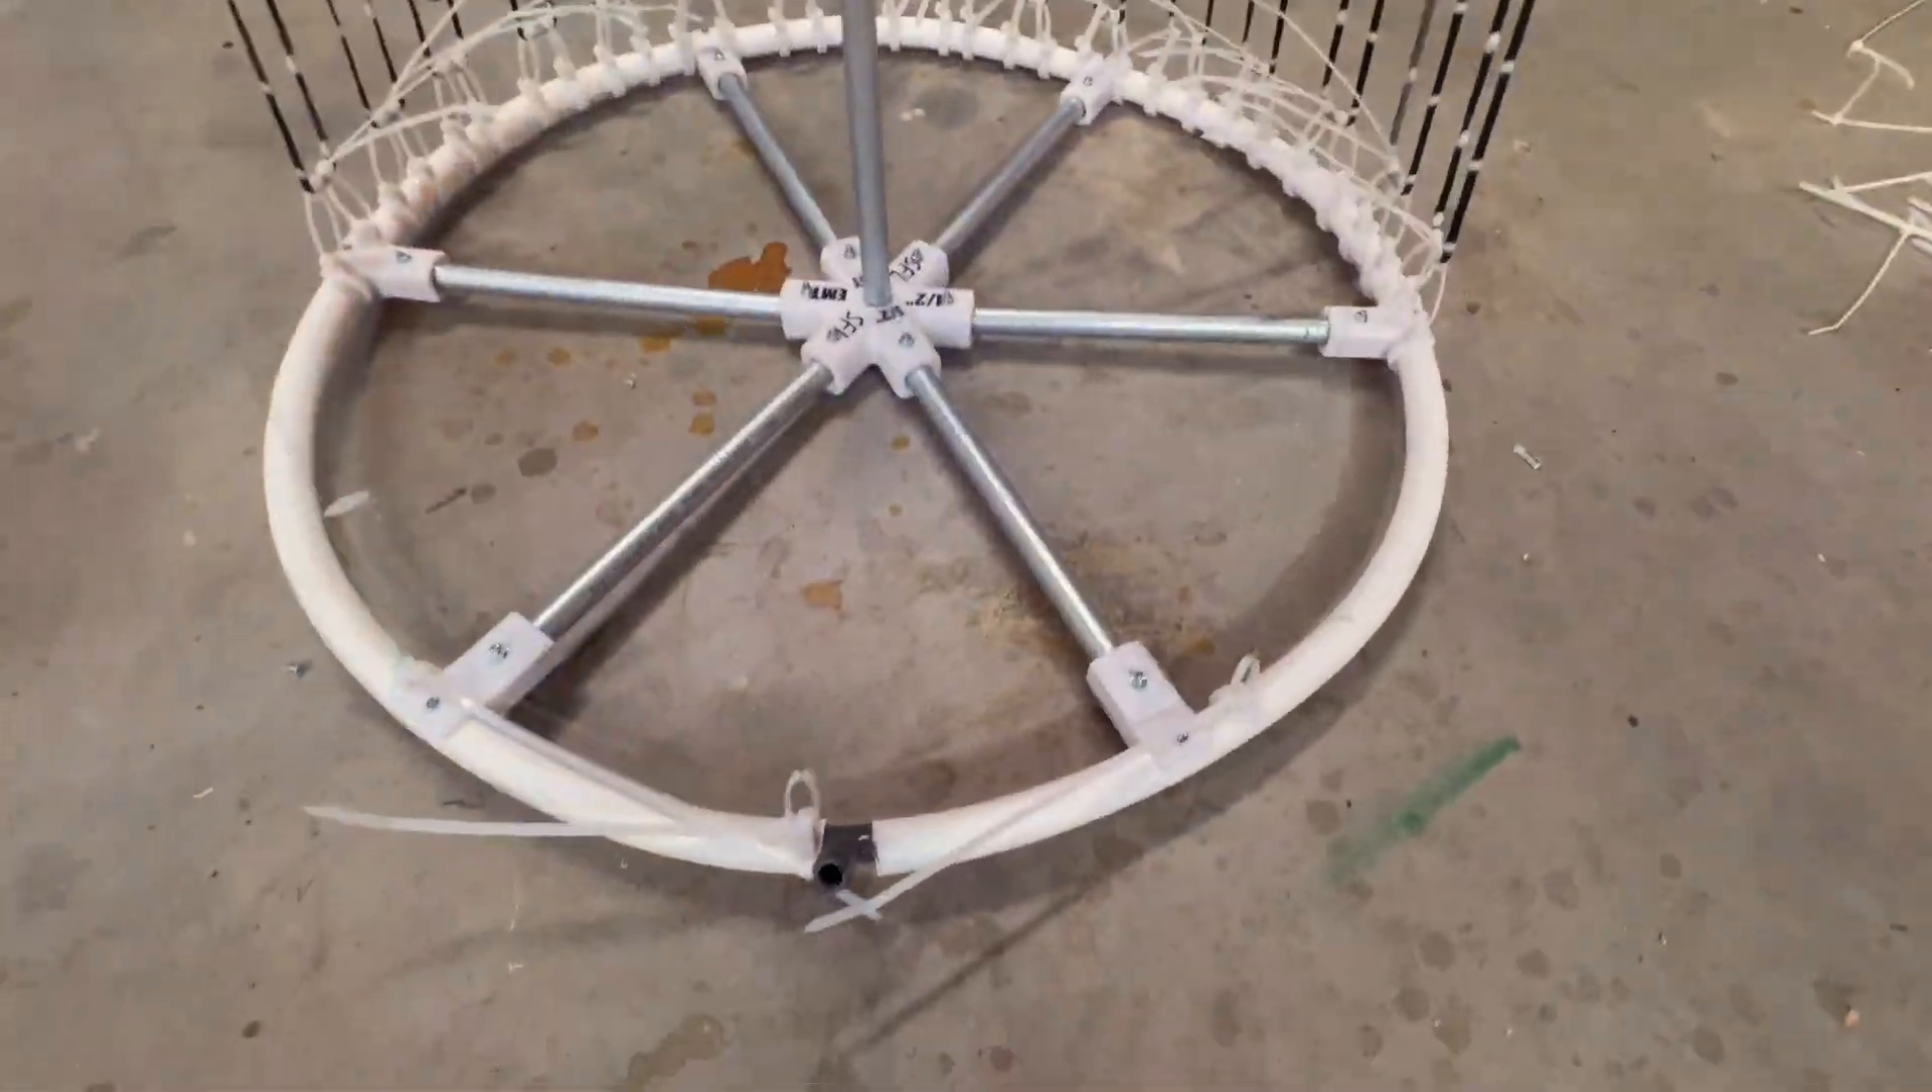I haven't quite cut all the cable ties in the bottom.